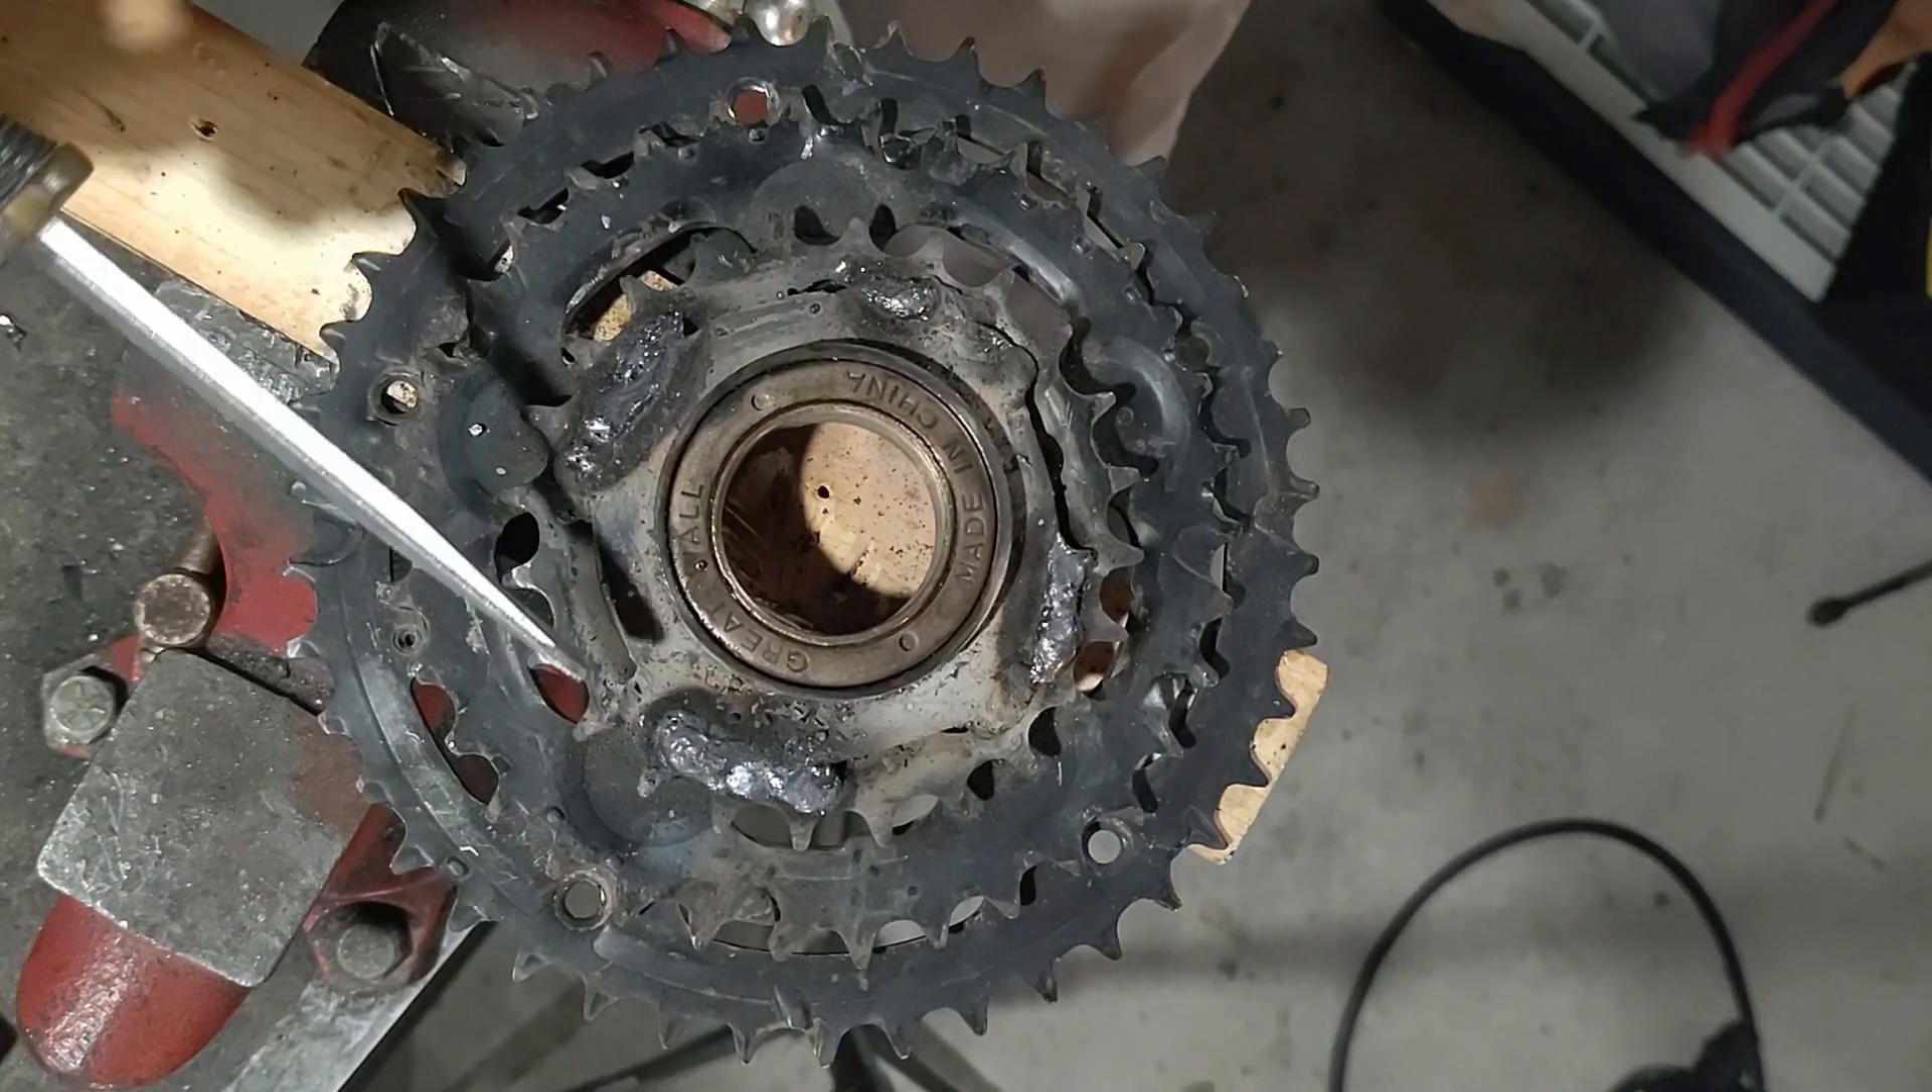As you can see, I put four welds around the corners, not the corners, but in these different areas here.